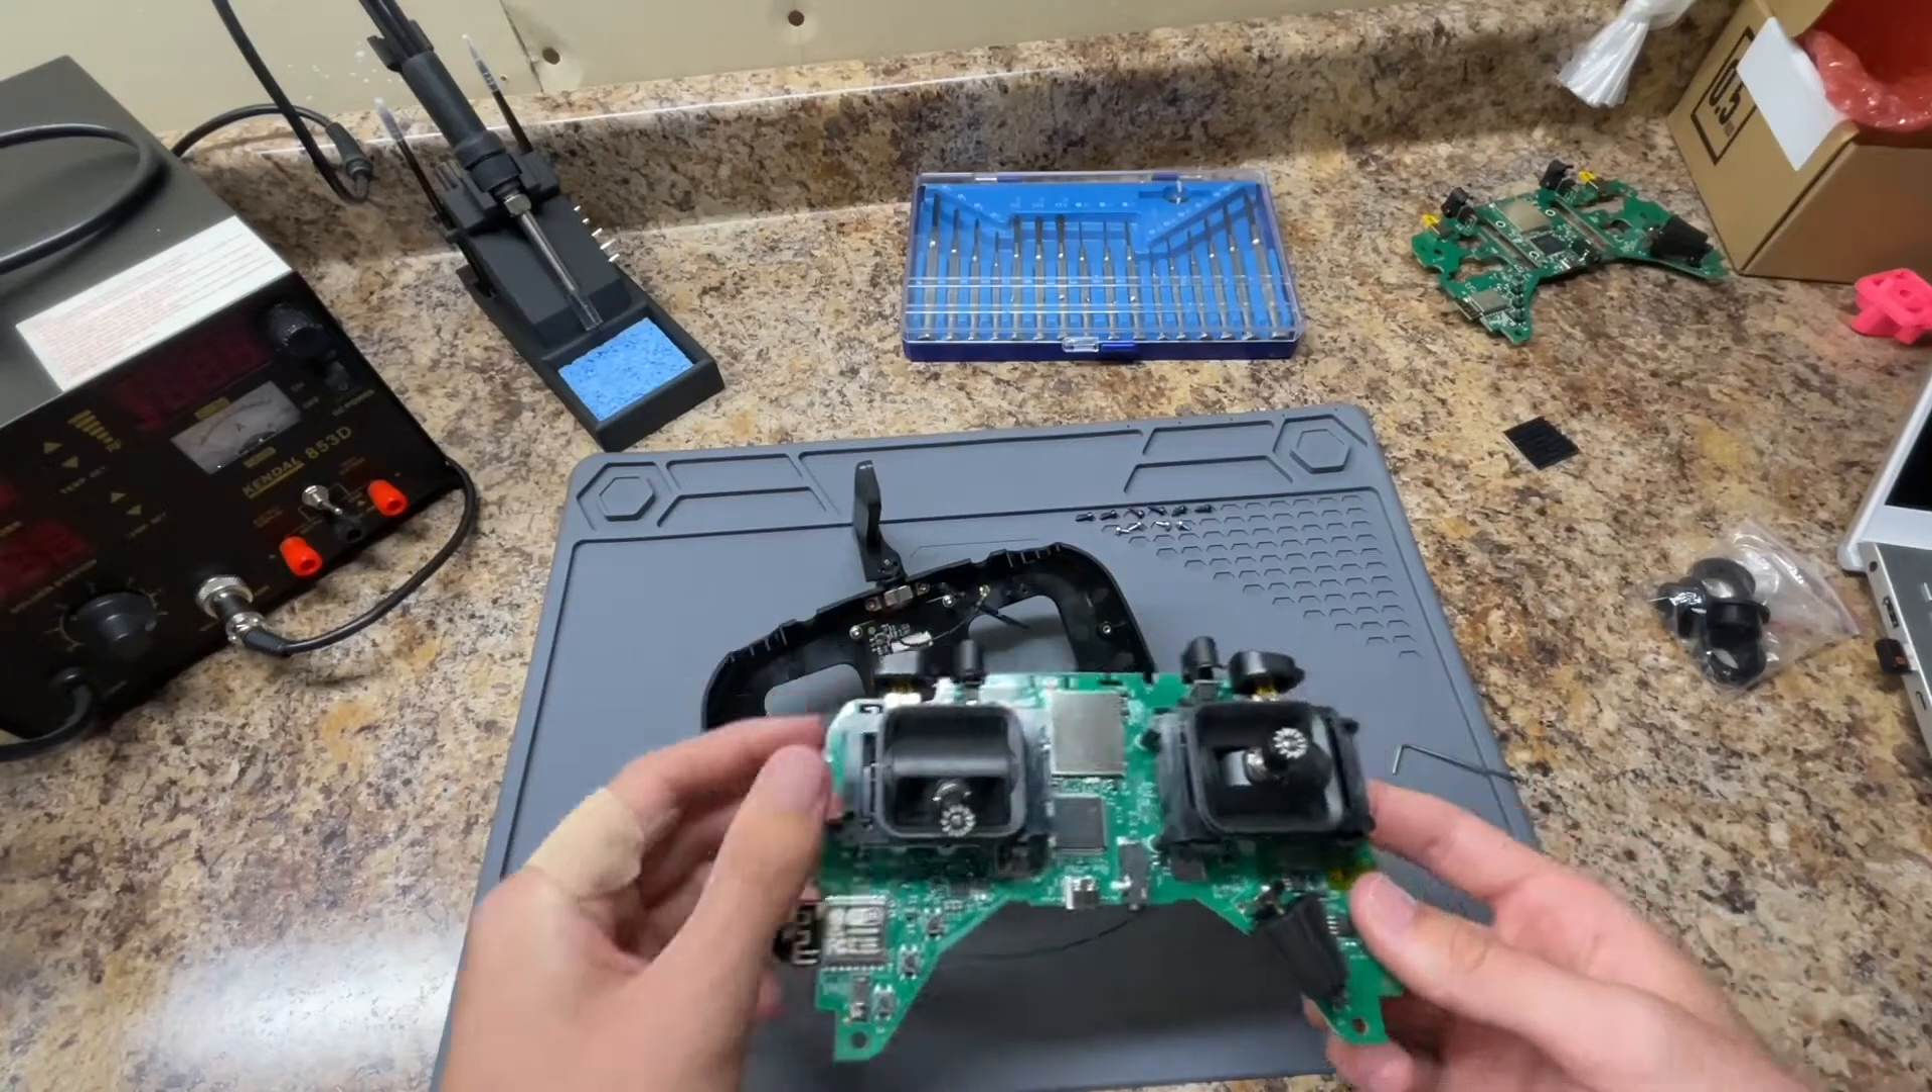So the gimbals are back in place.